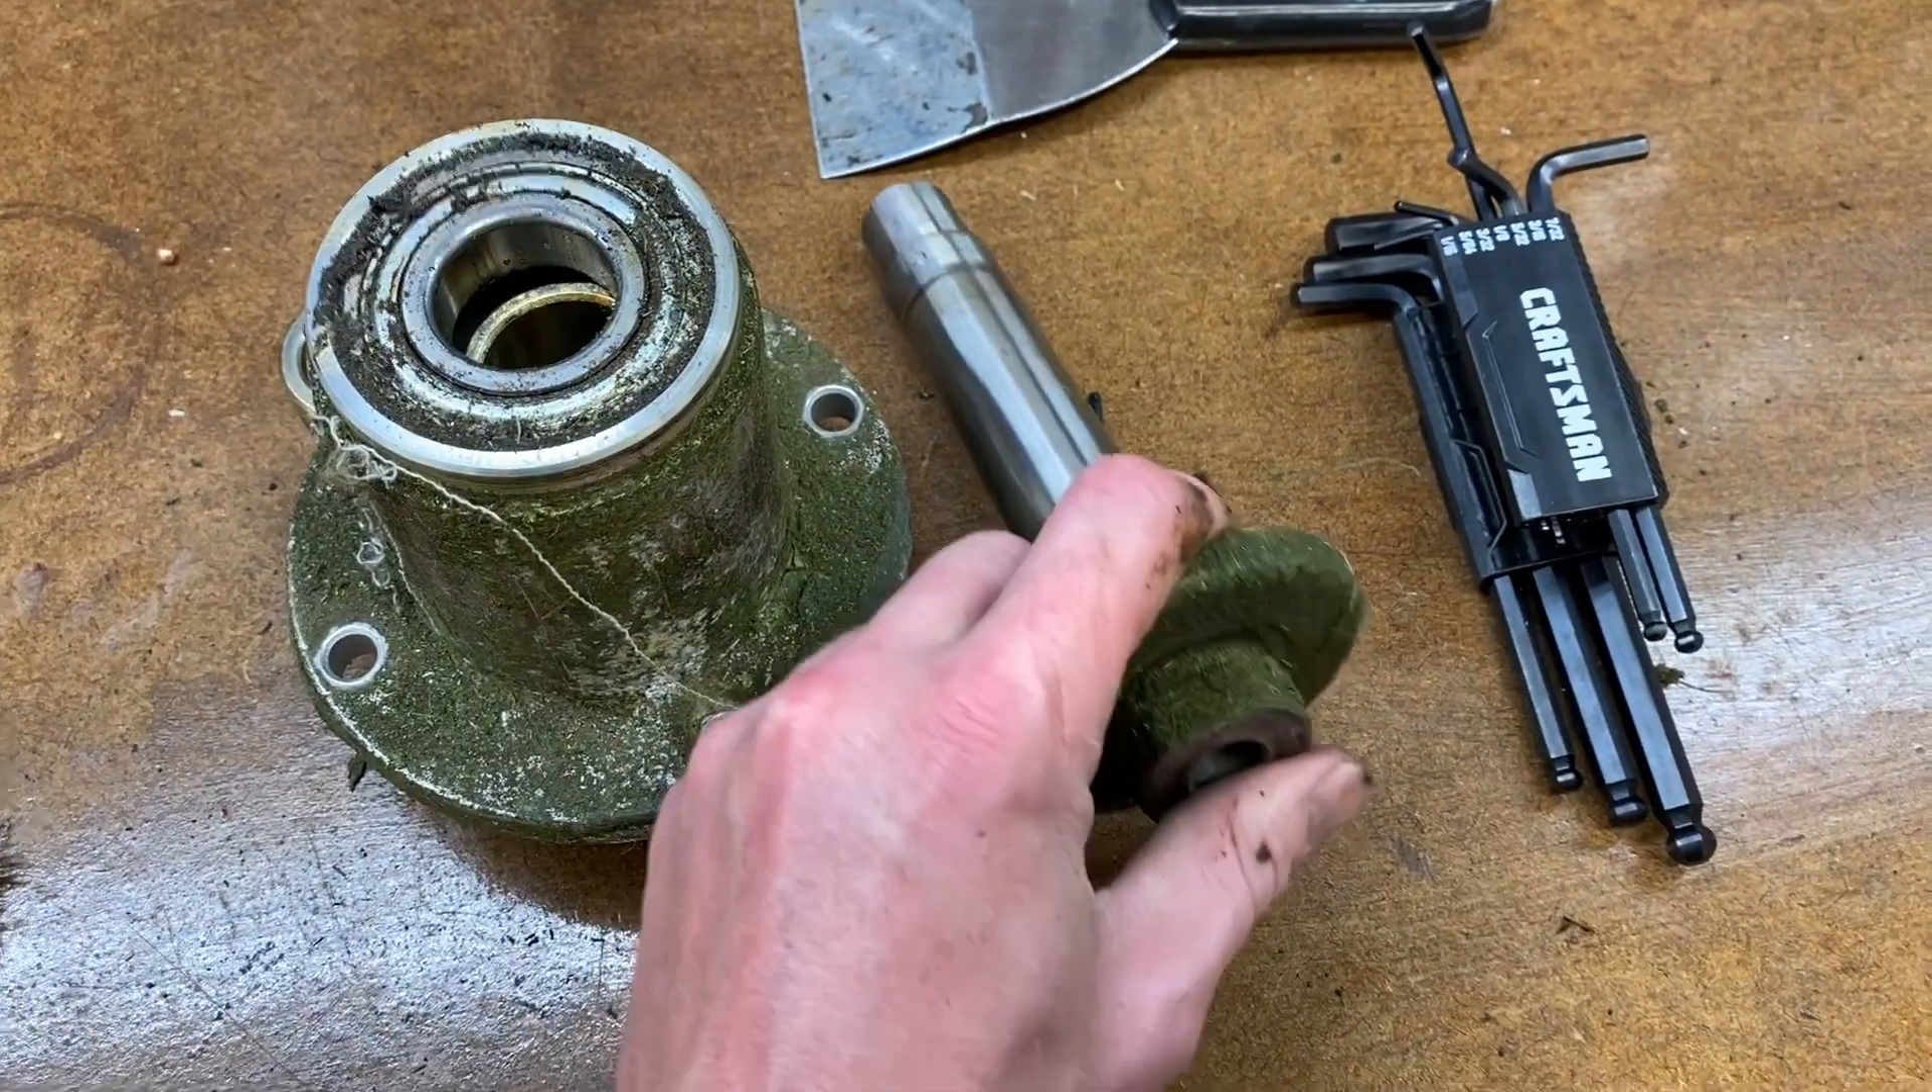Okay, so all we did is we took two hands, no tools, and we had pulled the center shaft out the rest way out the bottom.